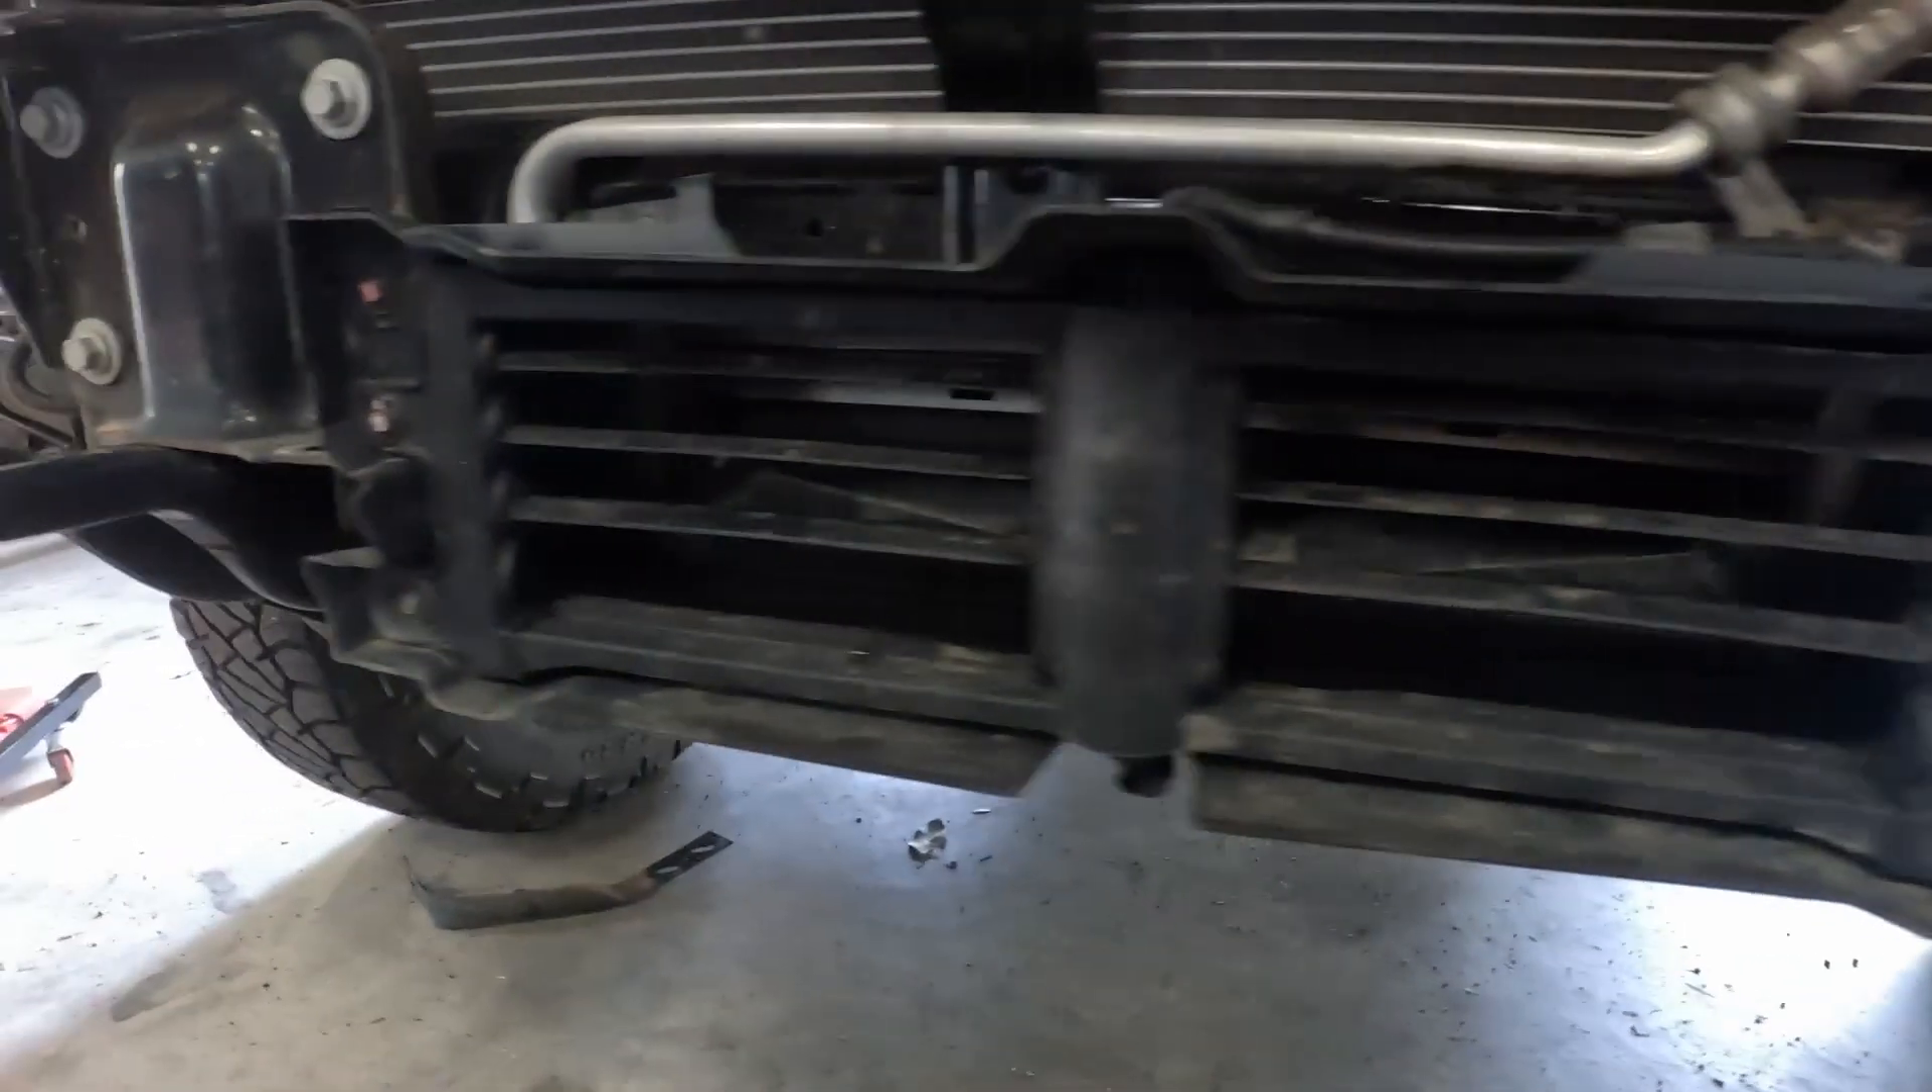Here we are we've removed the bumper and we're left with this pesky looking bit of plastic here which is obviously the active shutter.